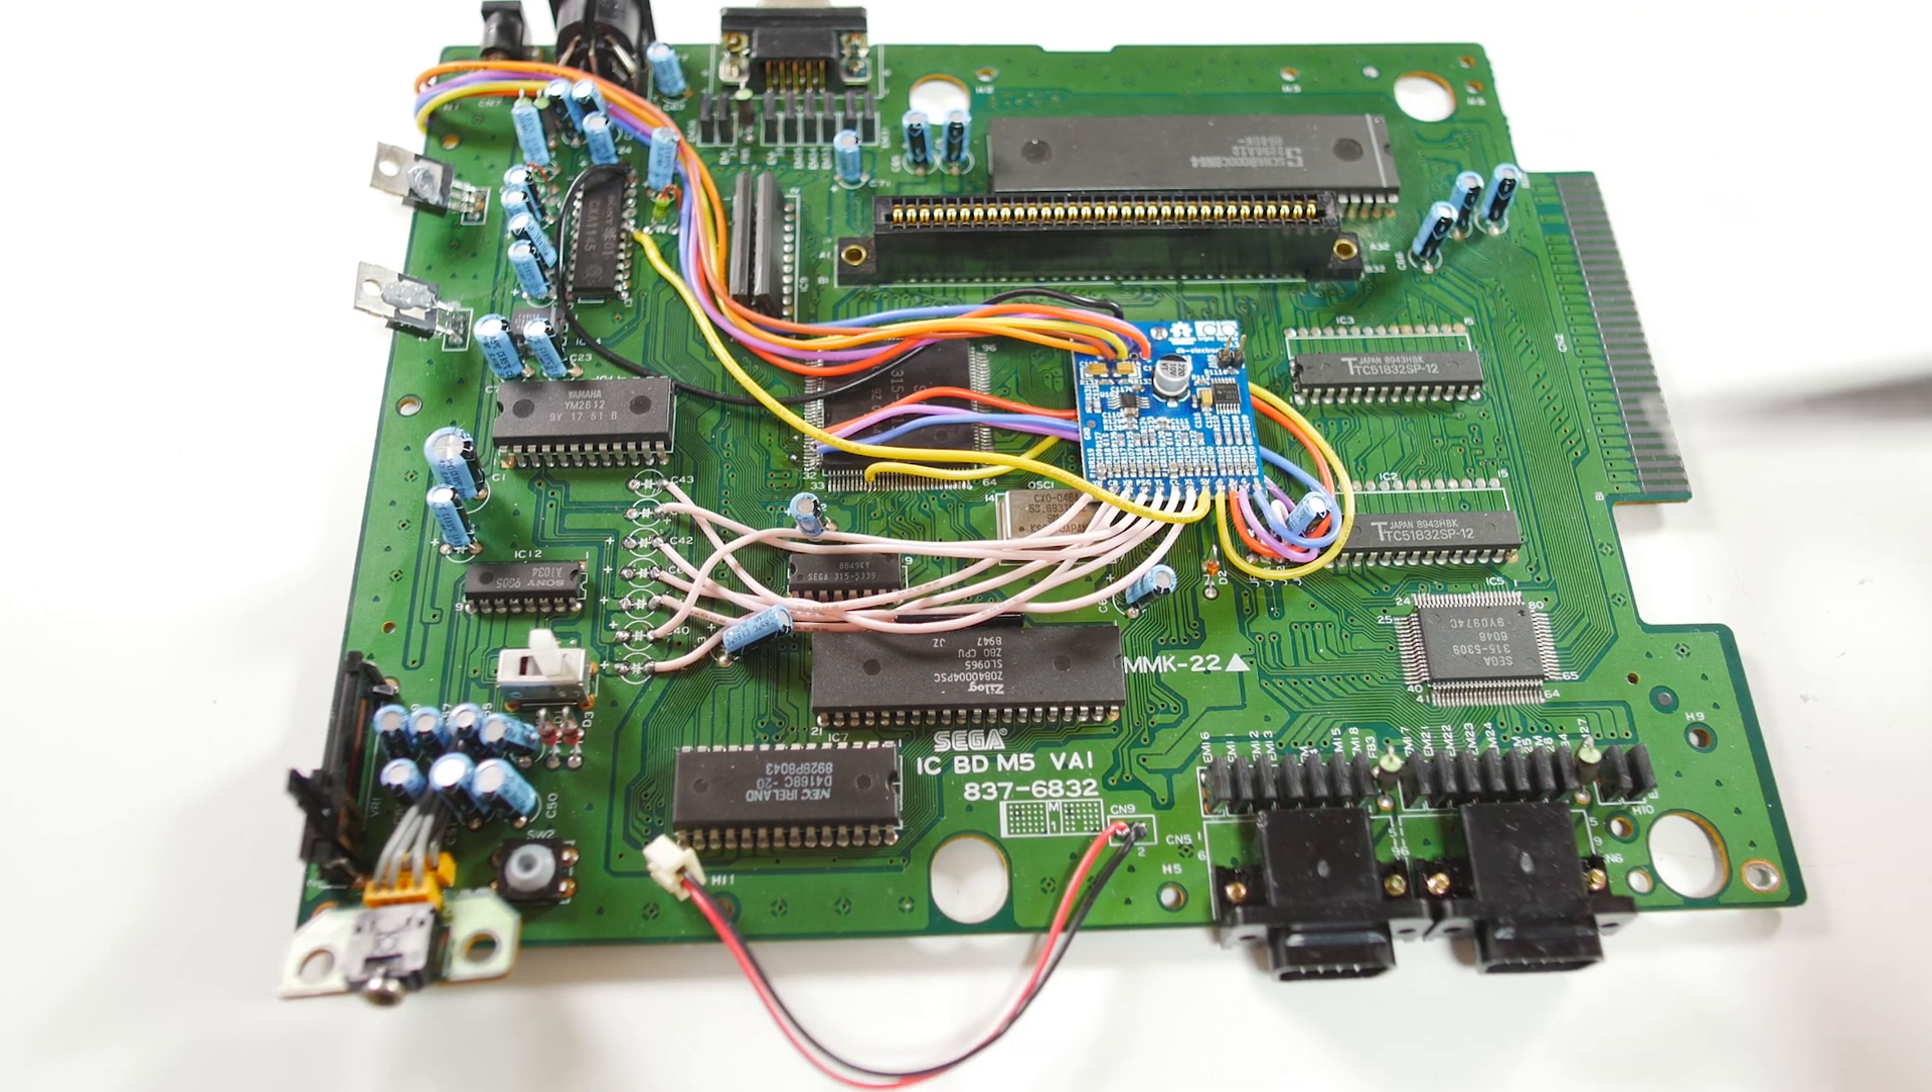So I have the mod done here. And as you can see, we just added some wires here to the audio side.